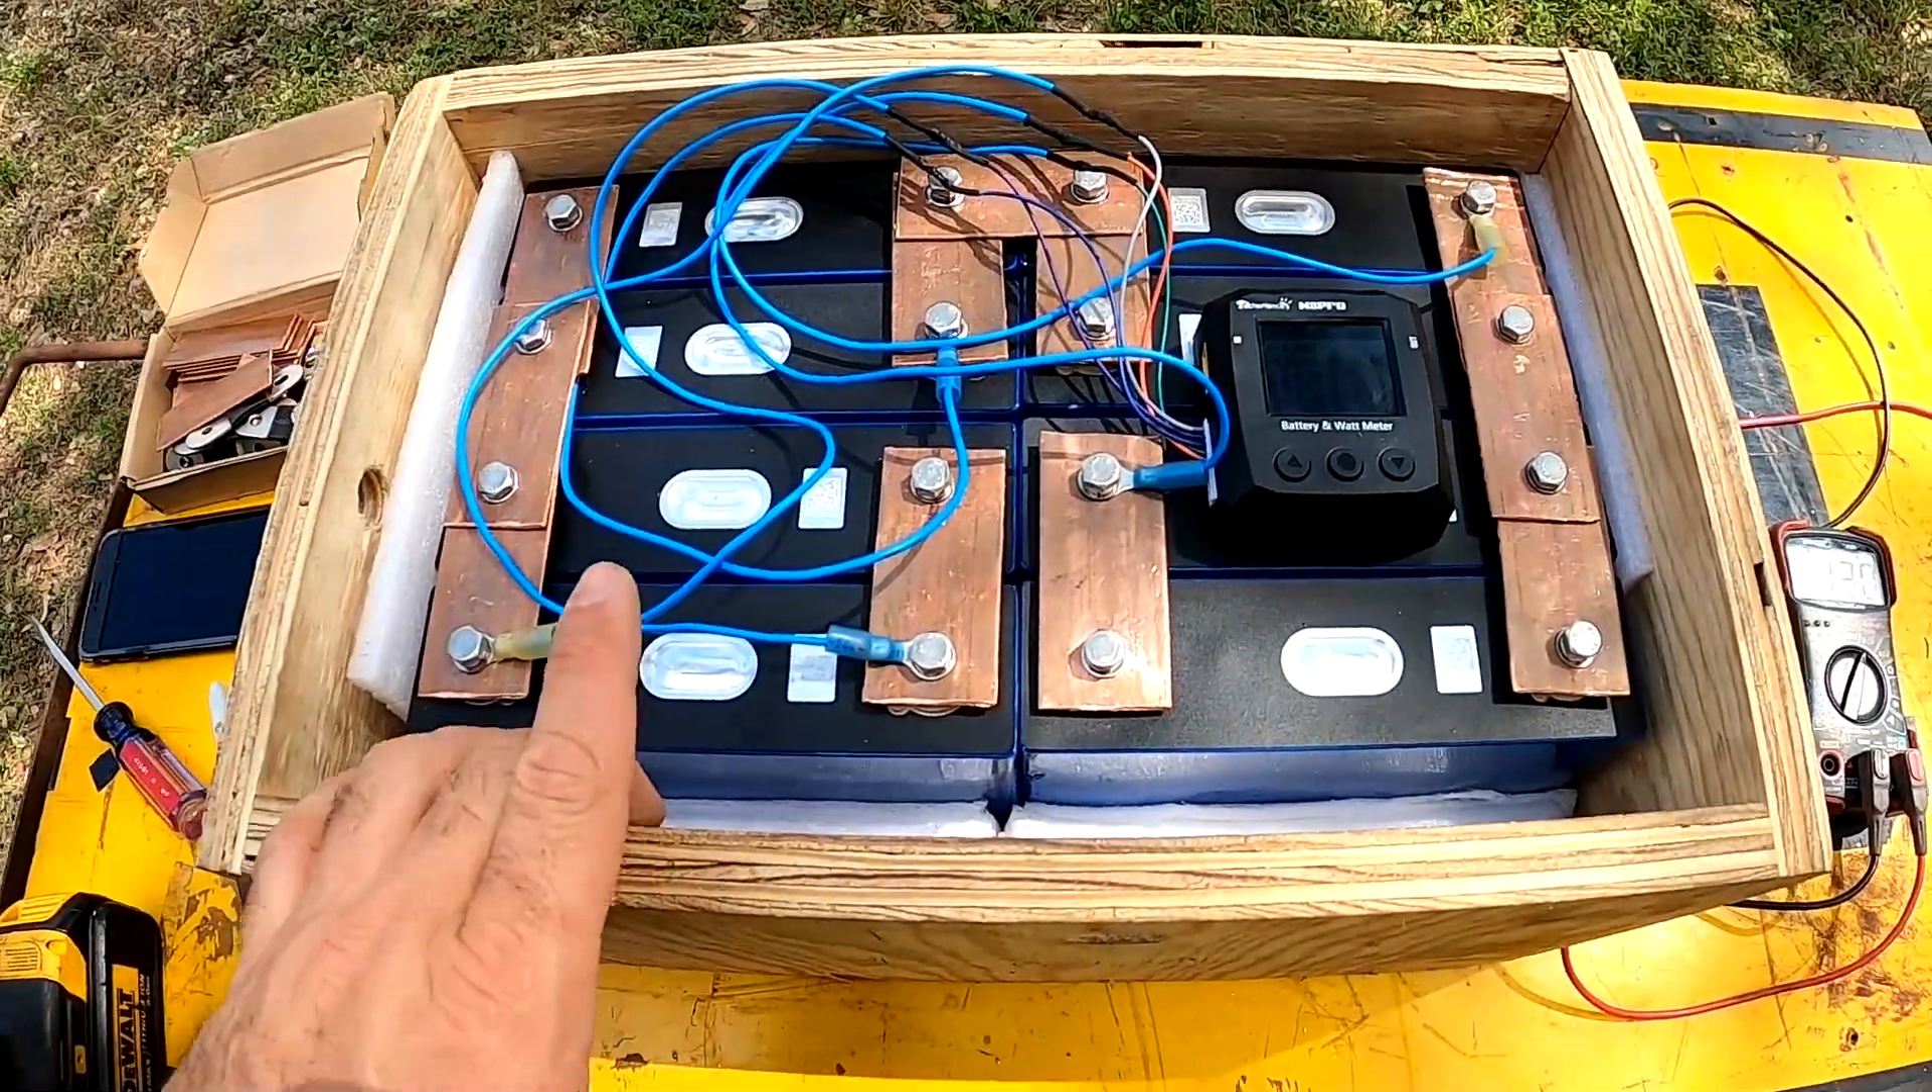So i have the batteries in the box and i have the bus bars all put on it.